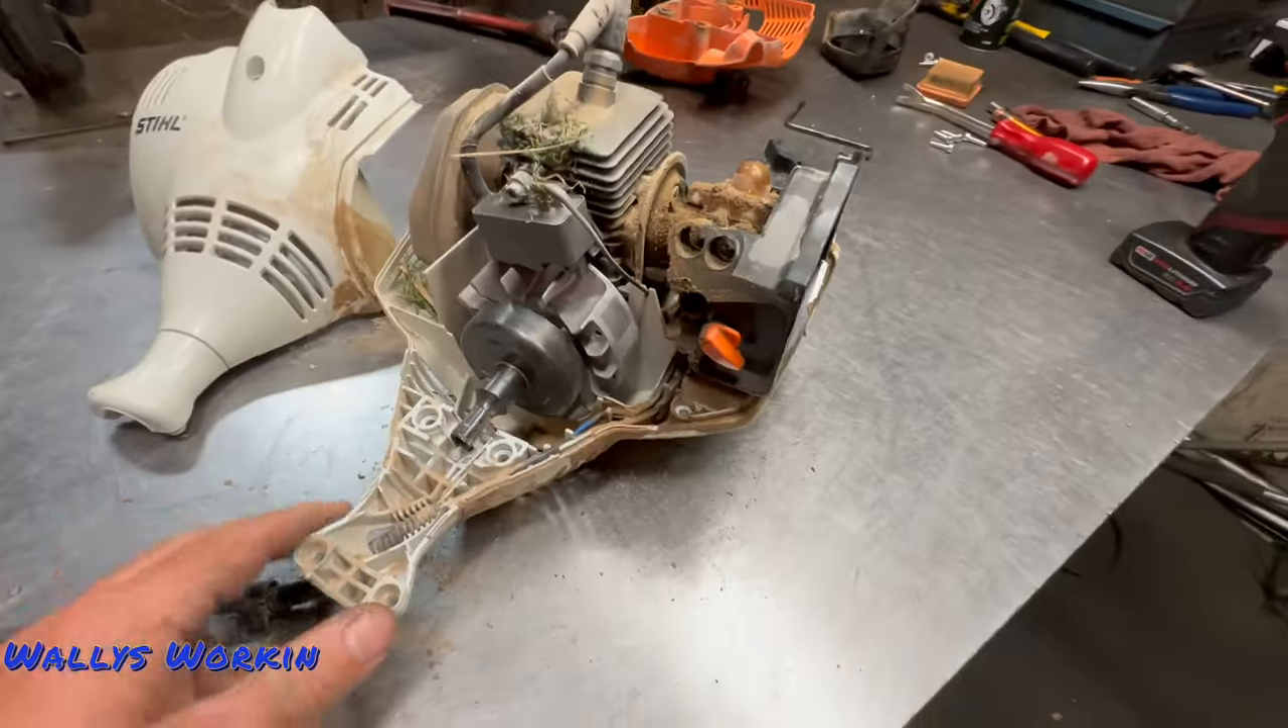Okay, I pulled this engine off the unit and I pulled the housing off of it.